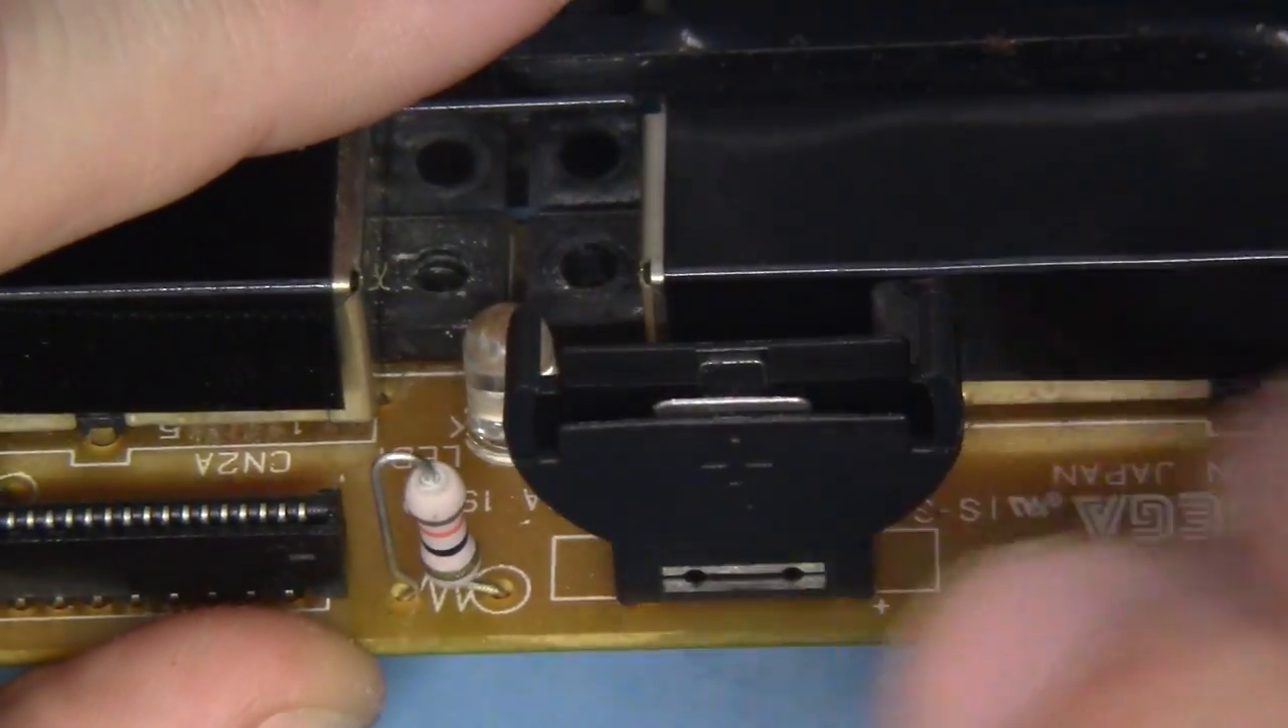Now, we have a convenient battery holder installed here.